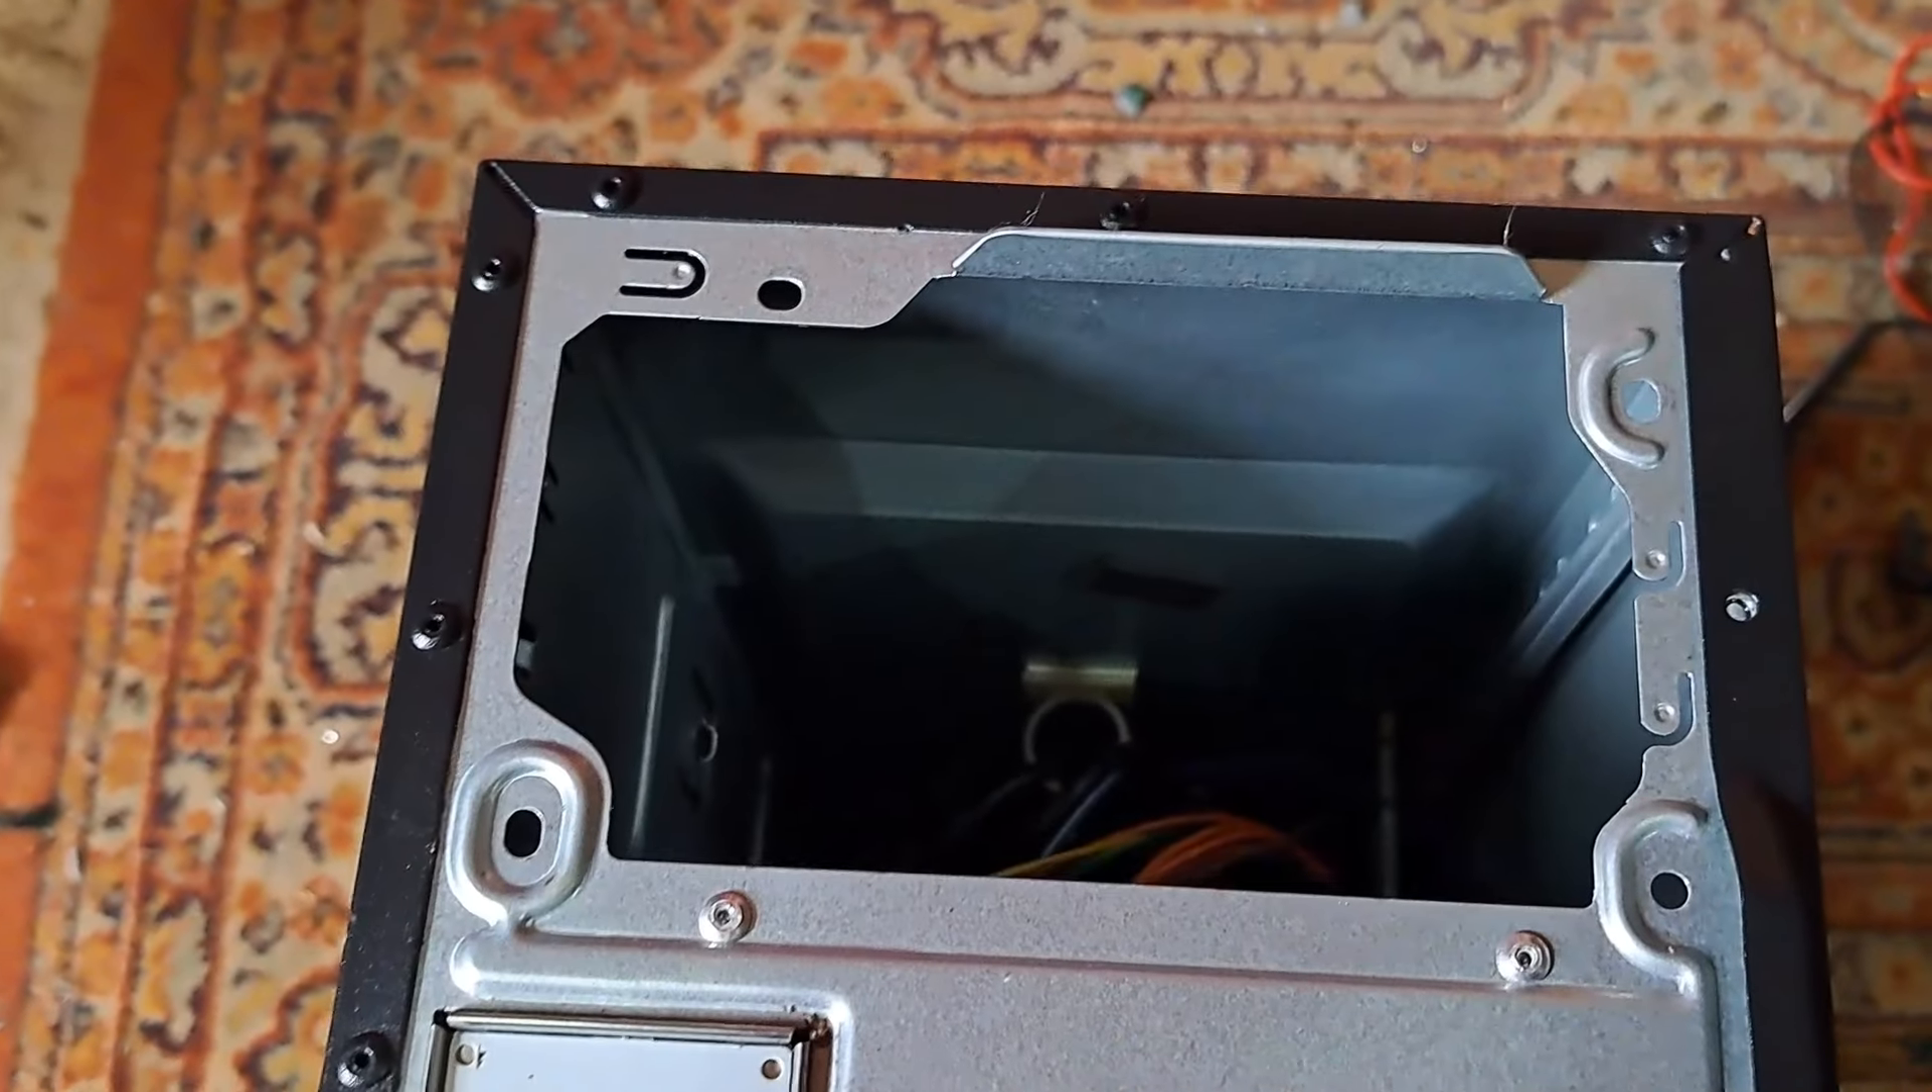The only visible problem is that the power supply is missing.